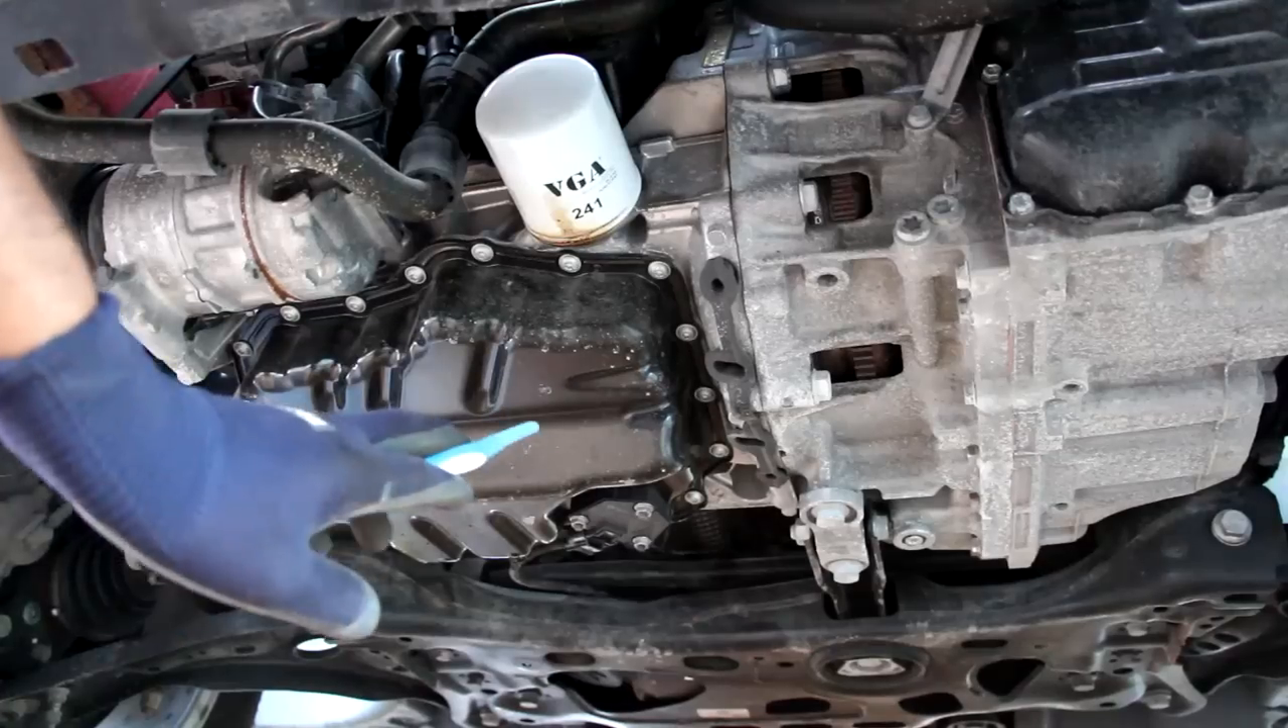Now with the underbody removed you can see you've got clear access to the transmission and the engine.